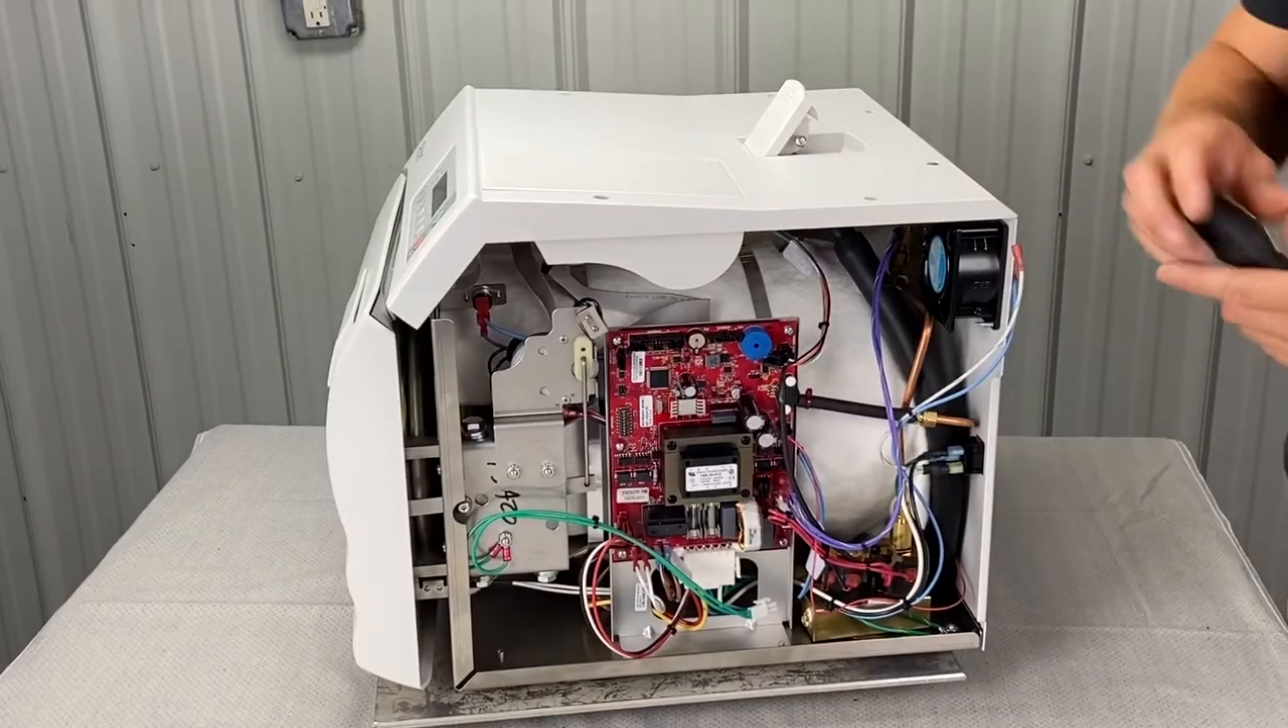Okay, so now we got the front and the top on.